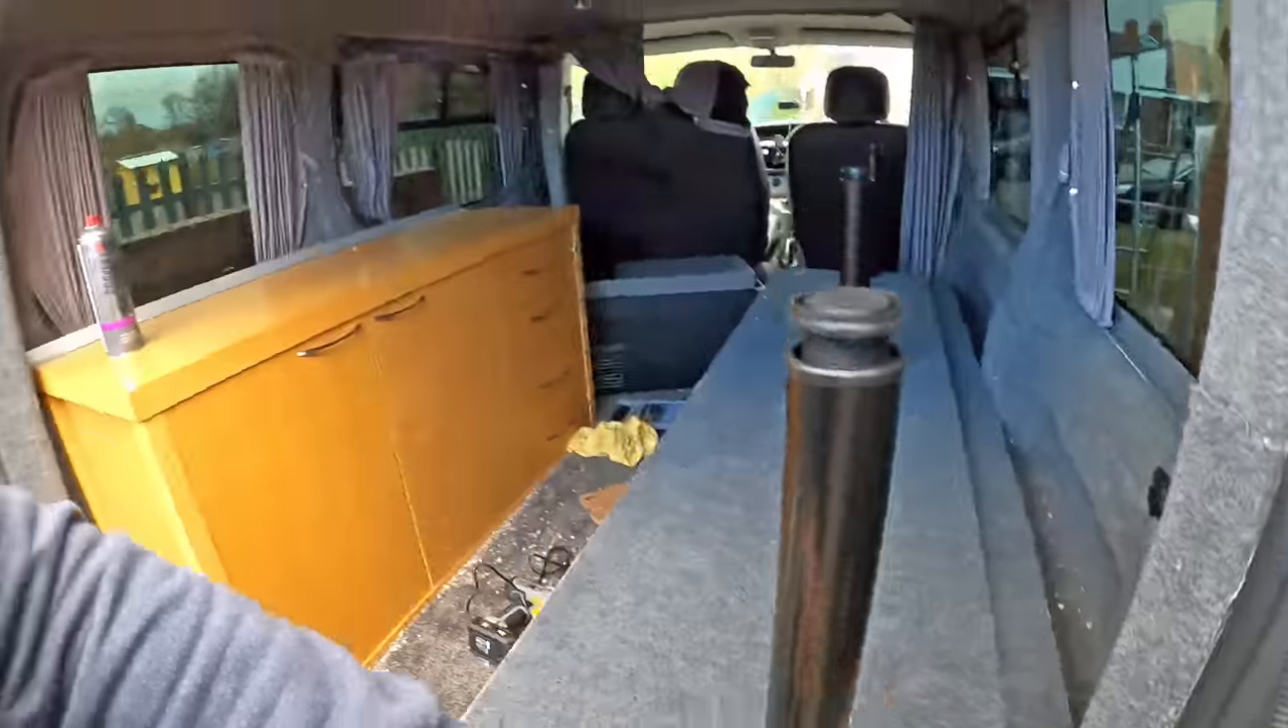I have a double carpeted bed now.